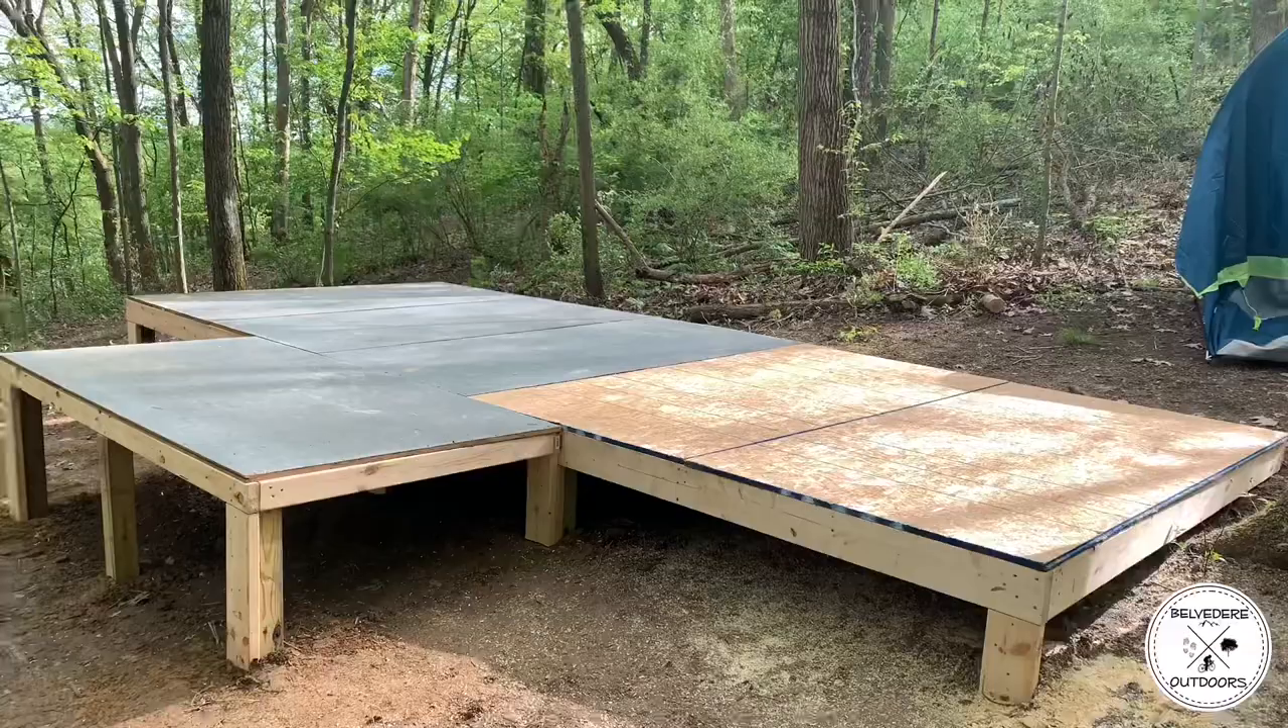We've got our framed out flooring down and we are ready to place the tent.